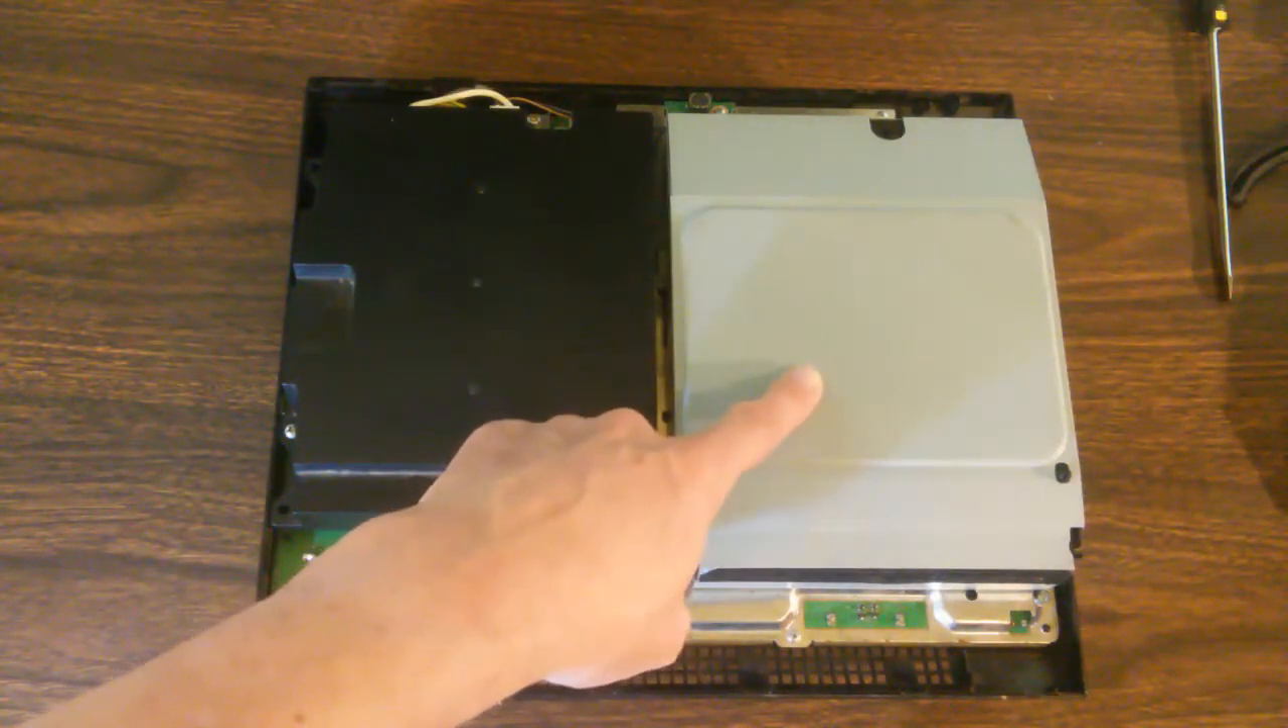With the lid off, we reveal the power supply and the Blu-ray player.